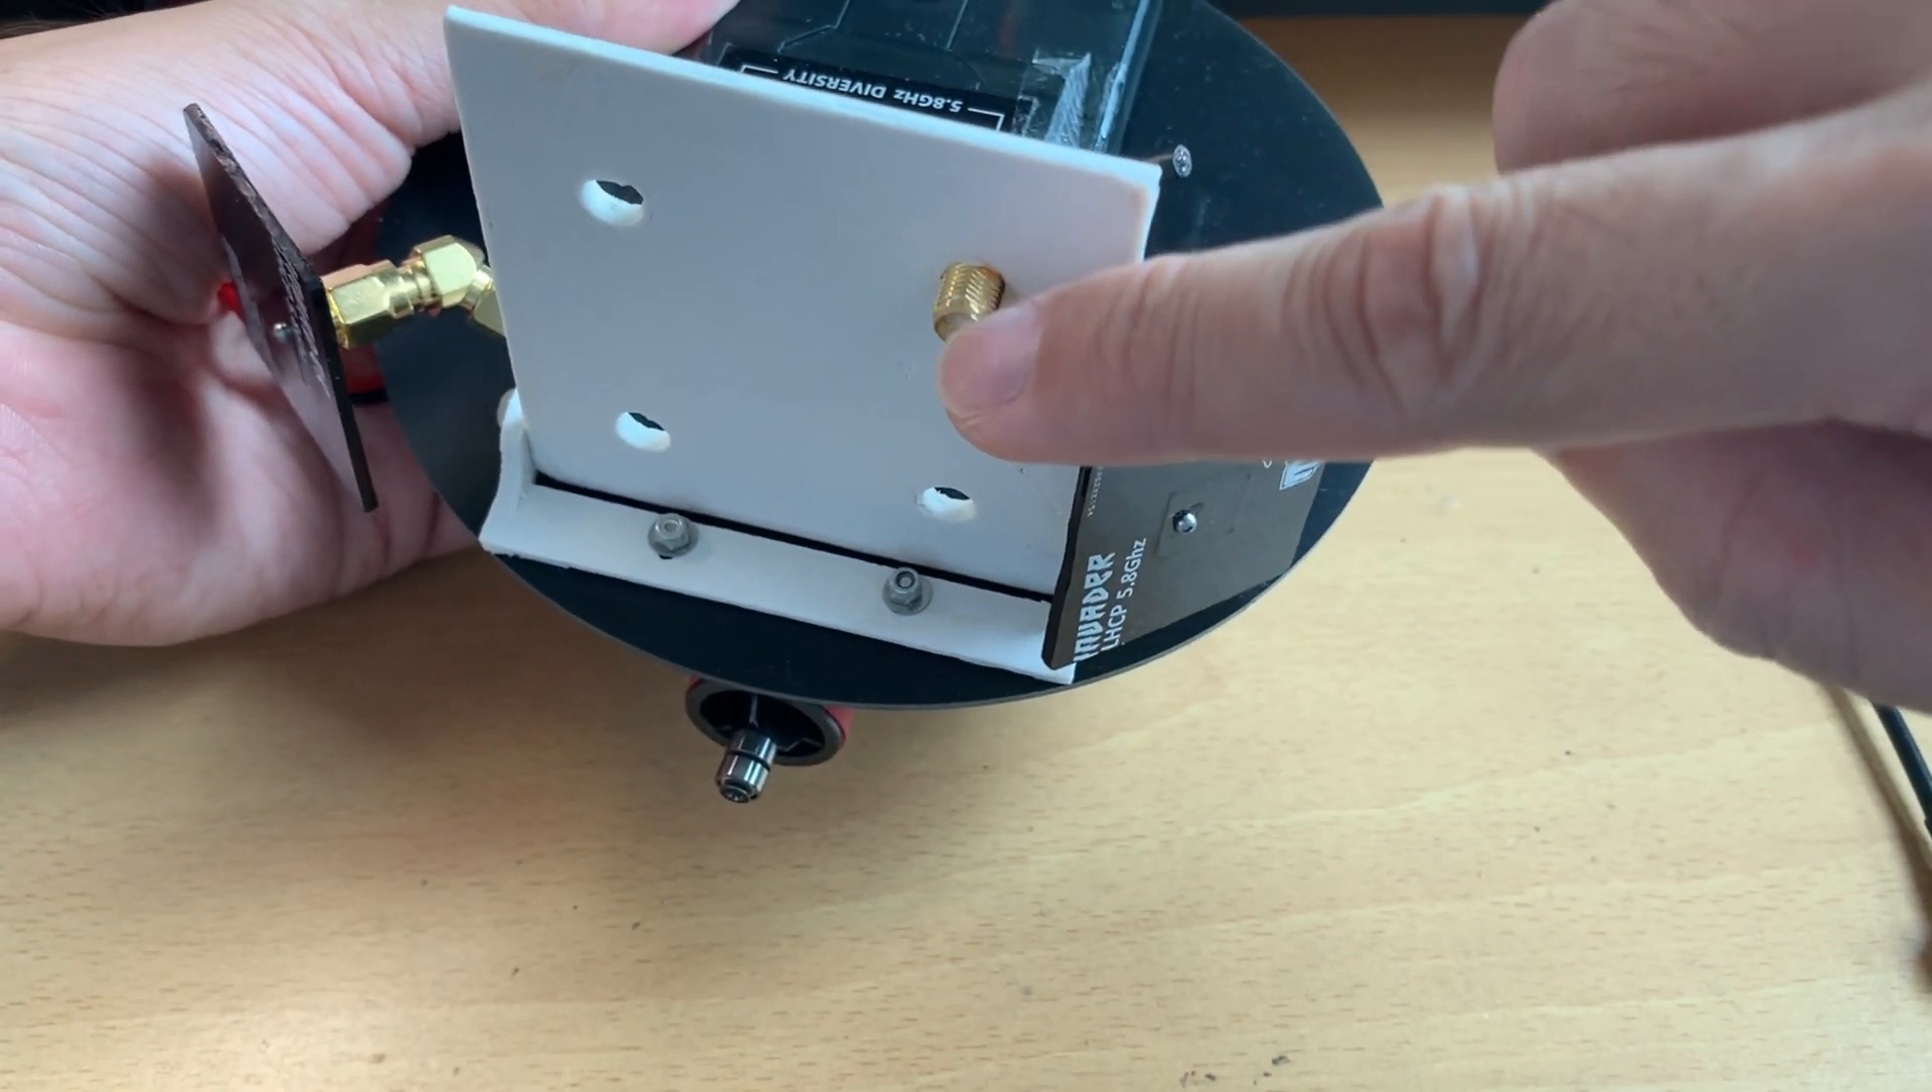I also 3D printed this holder which will hold the 4 antennas that are connected to the DJI goggles. Here I've installed only 1 SMA port.